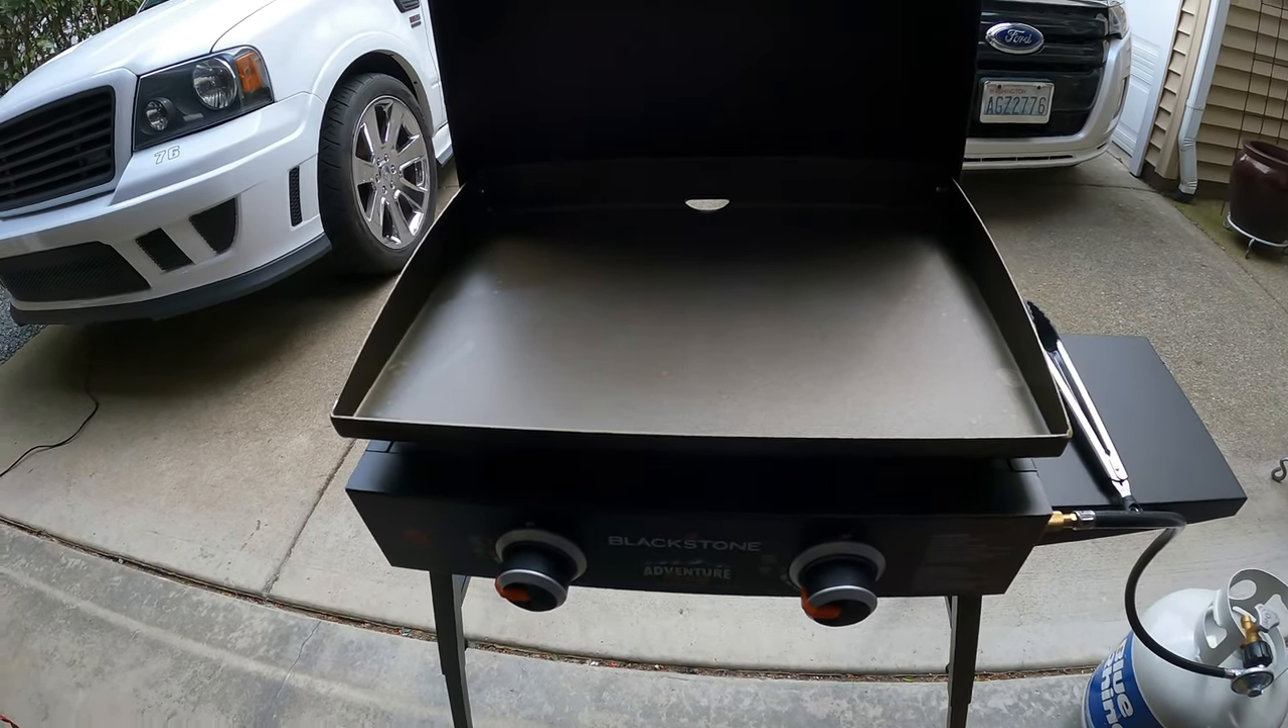All right, grill is all assembled.